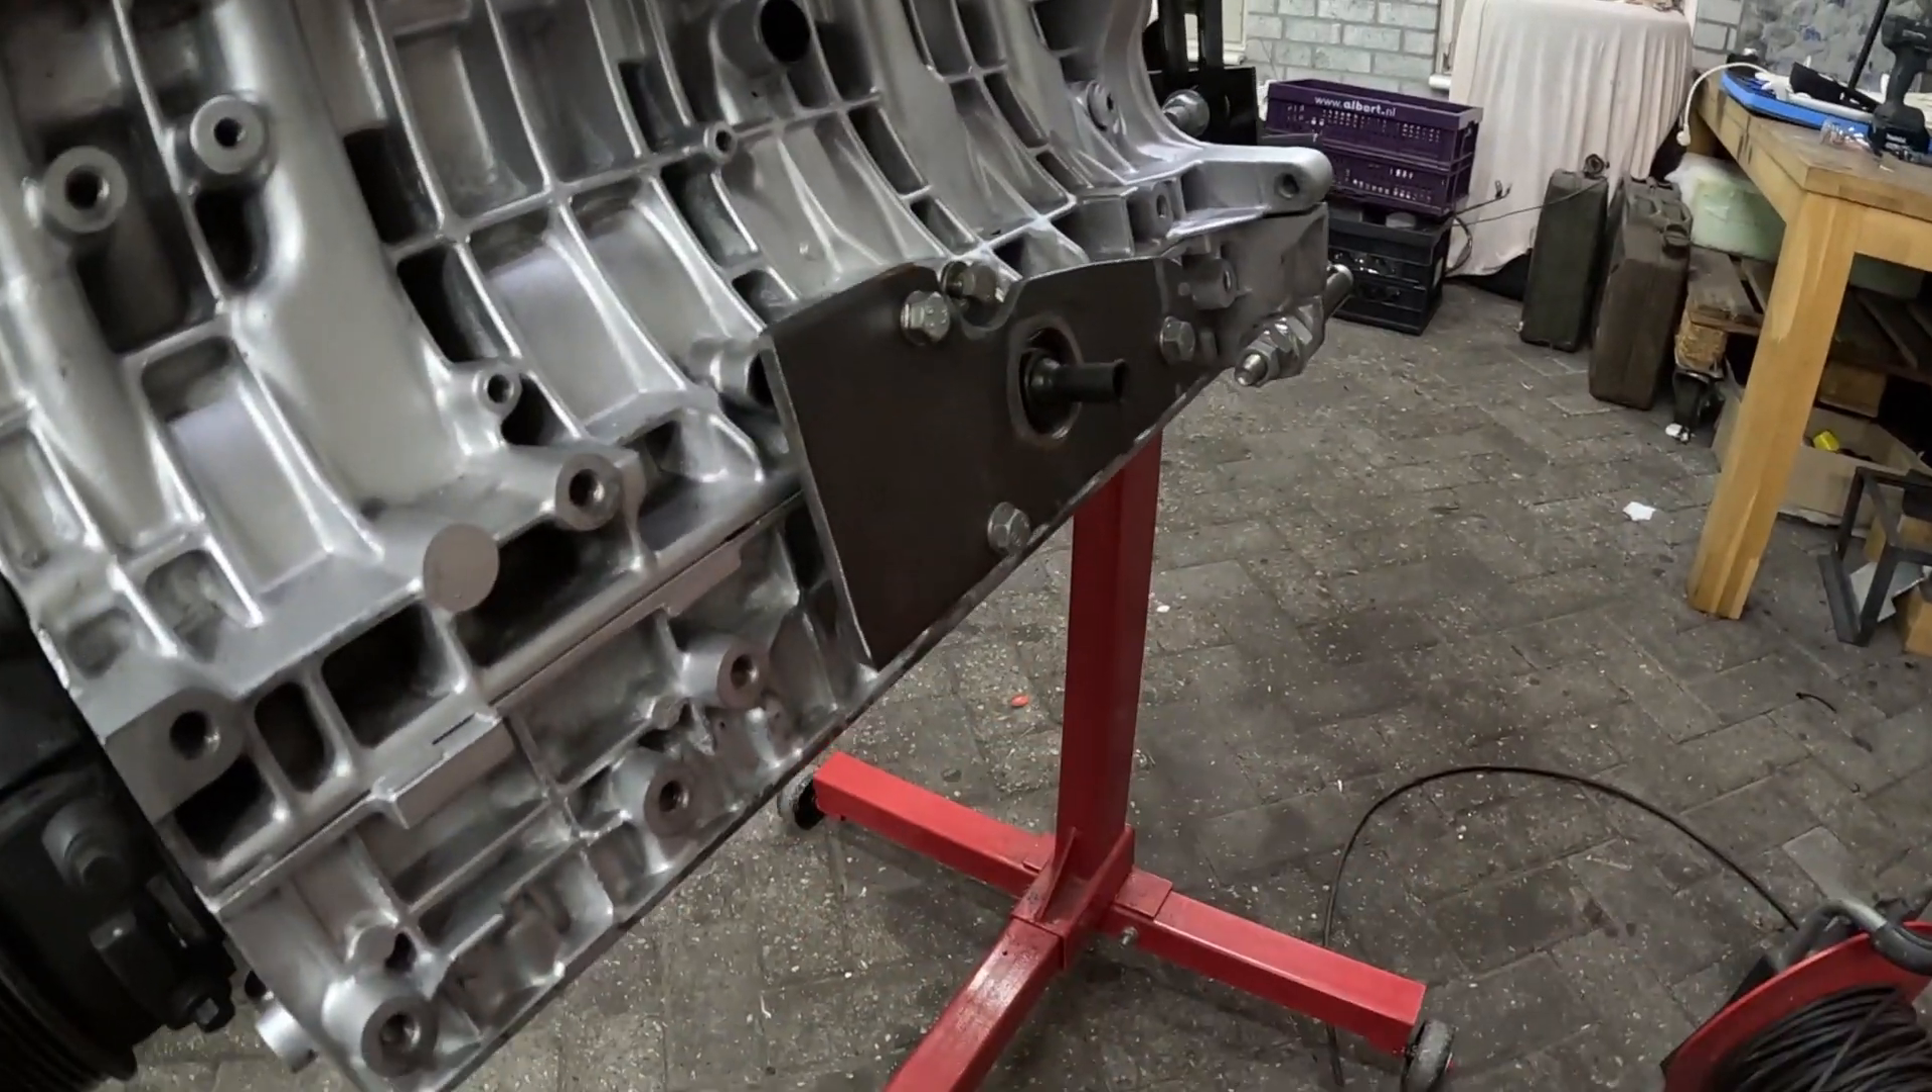I've made flat plates that fit on the engine.